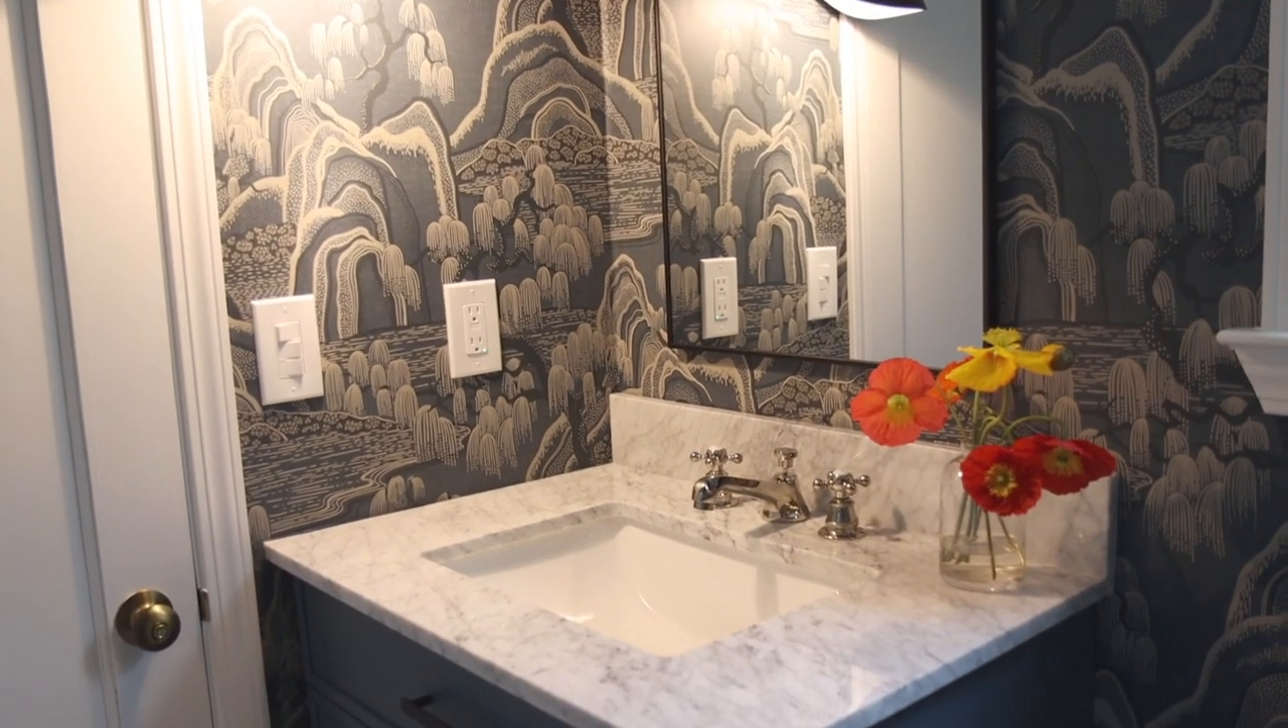This small floating vanity is now installed in the bathroom of our guest and home office space and I love how much storage I'm able to add with this small vanity.